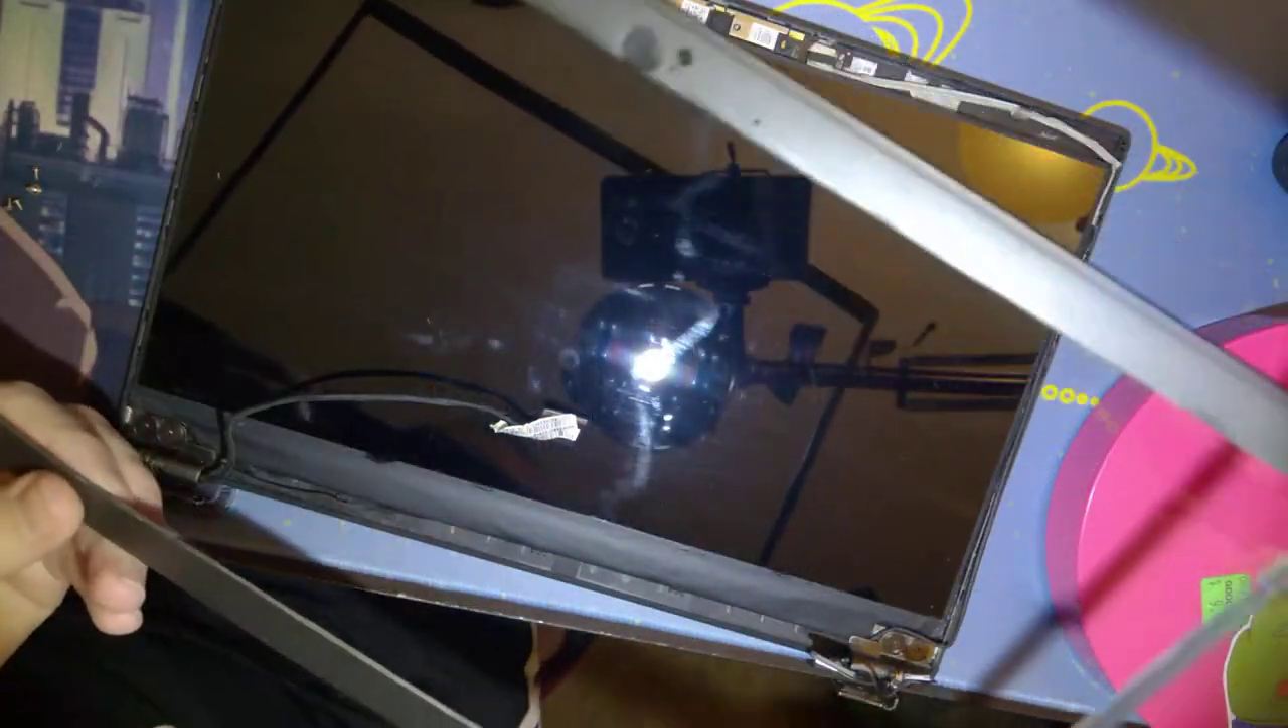Okay so there's the bezel out of the way.